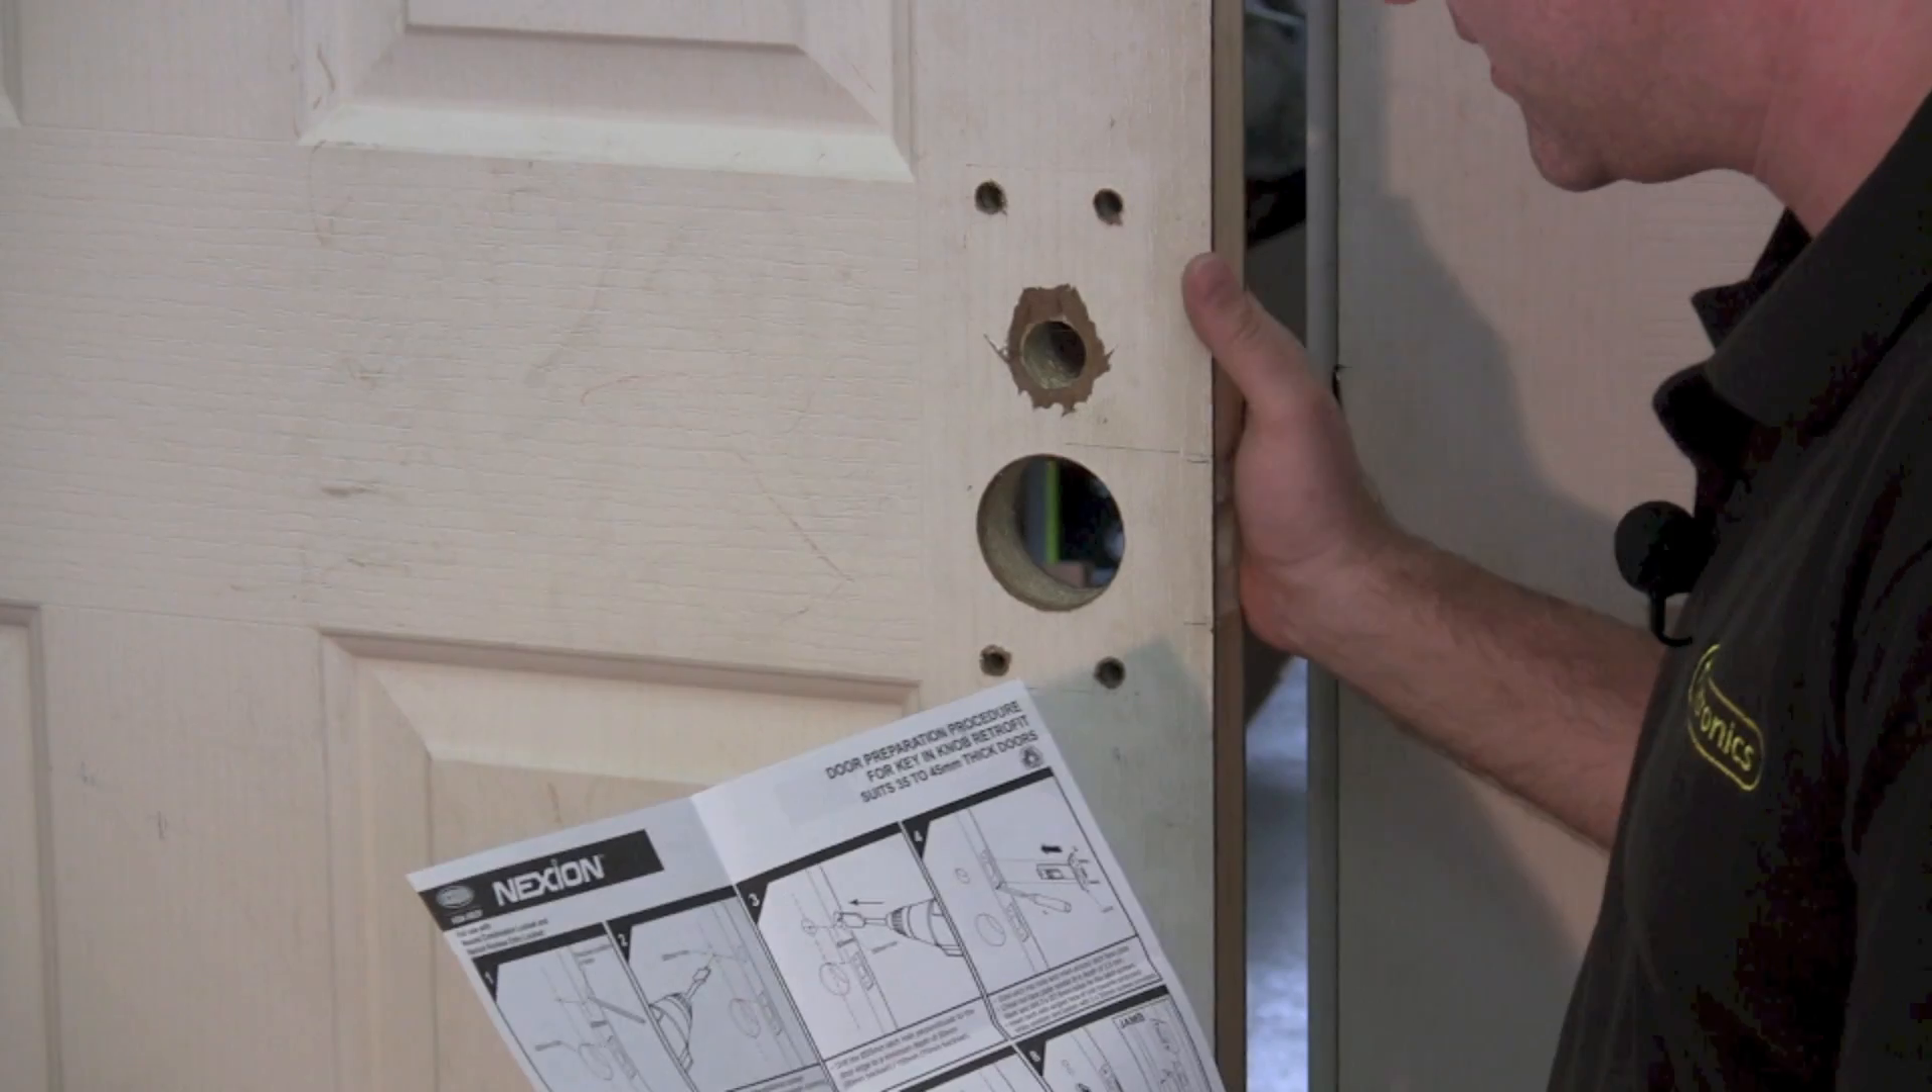So now we have the door all empty, ready to fit up for the new lock mechanism.